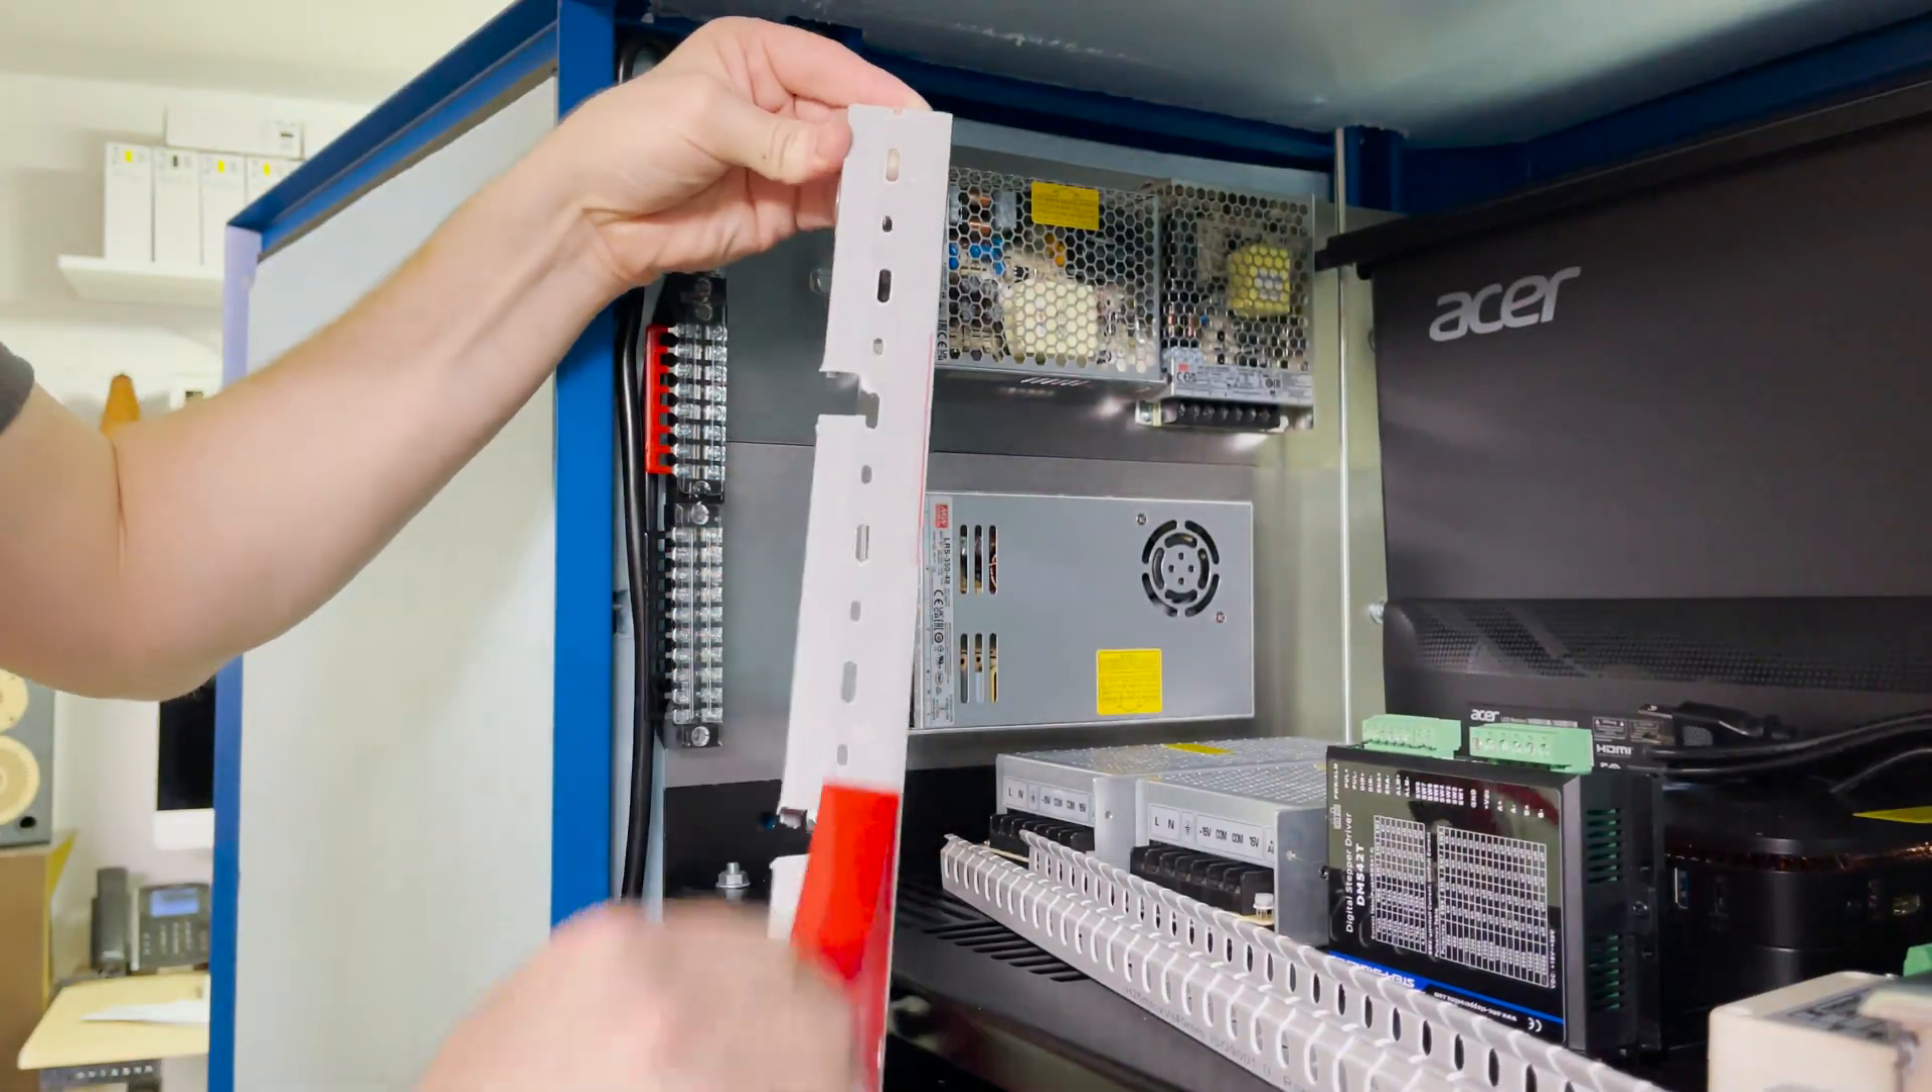I've got all the power supplies and terminal blocks attached, so now I'm going to add some cable raceways for cable management.